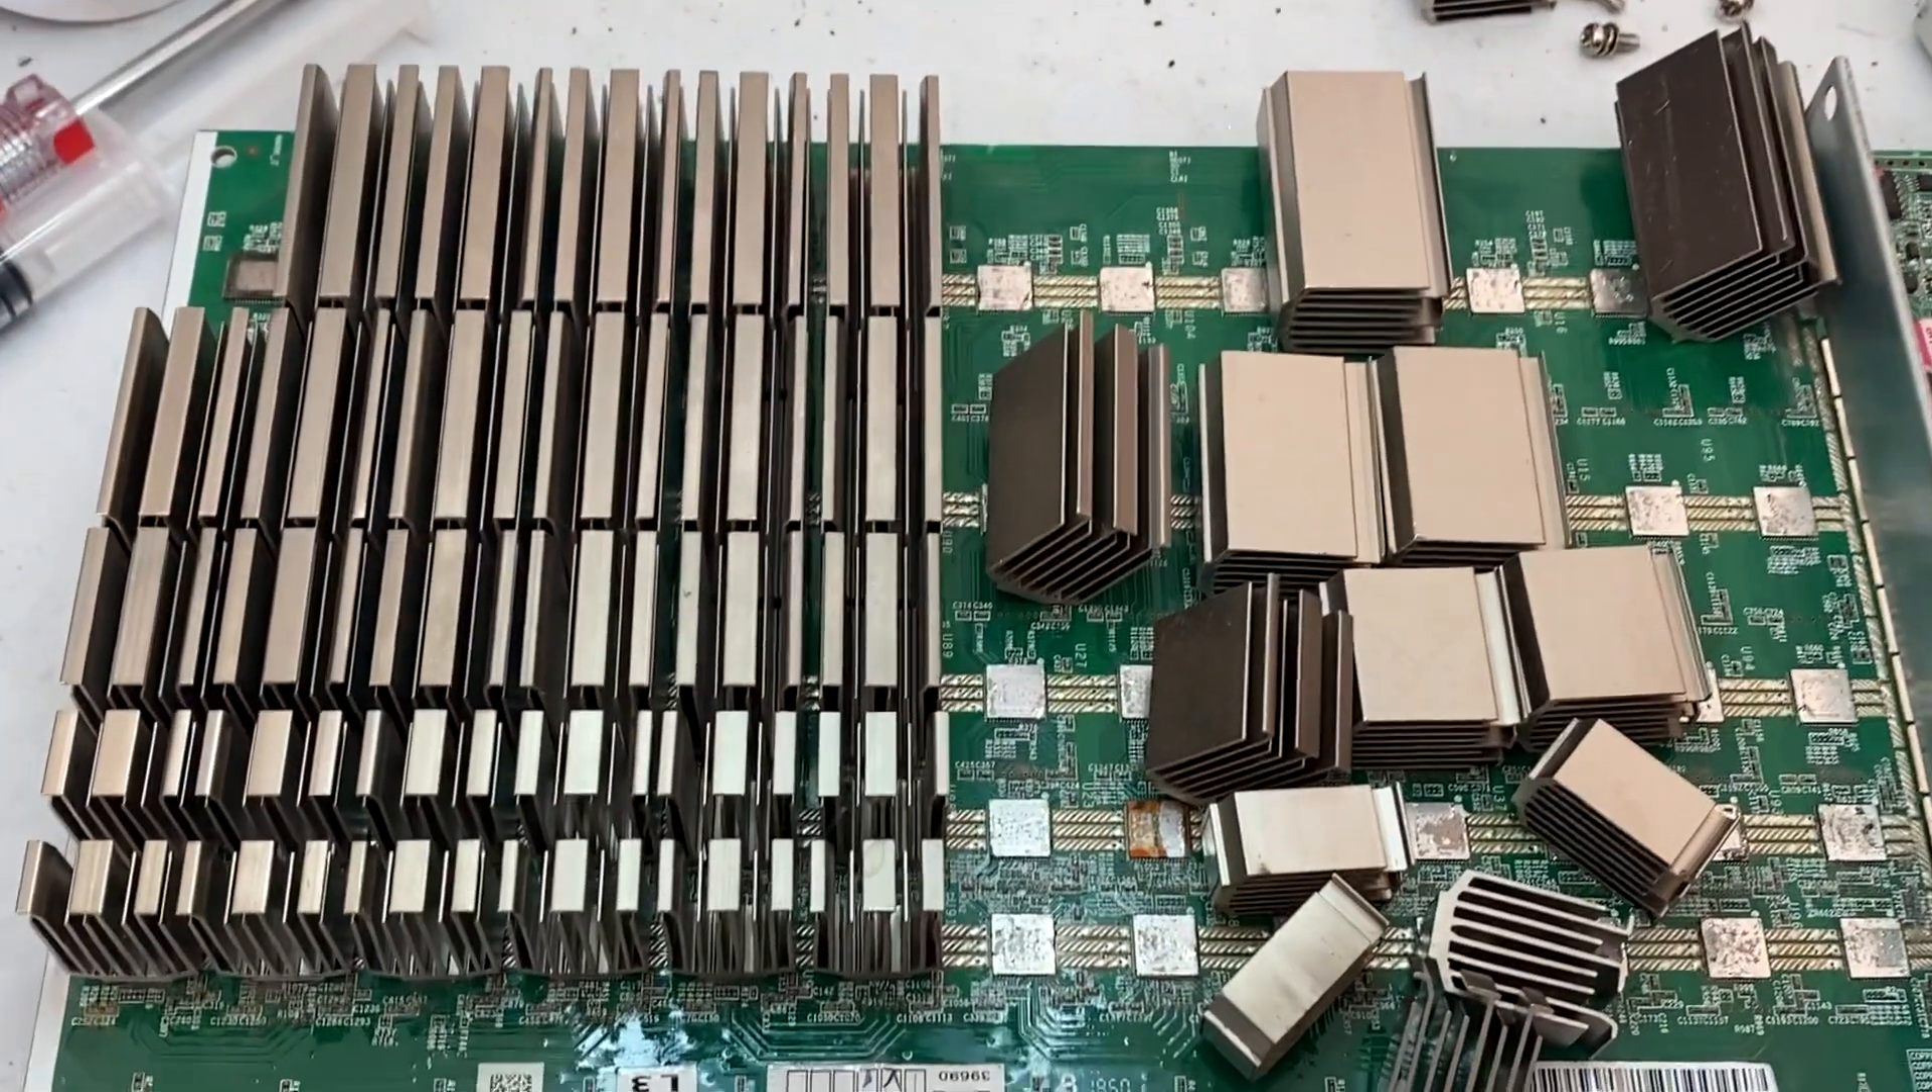You can see I have just been slowly, one by one, taking every single heat sink off.